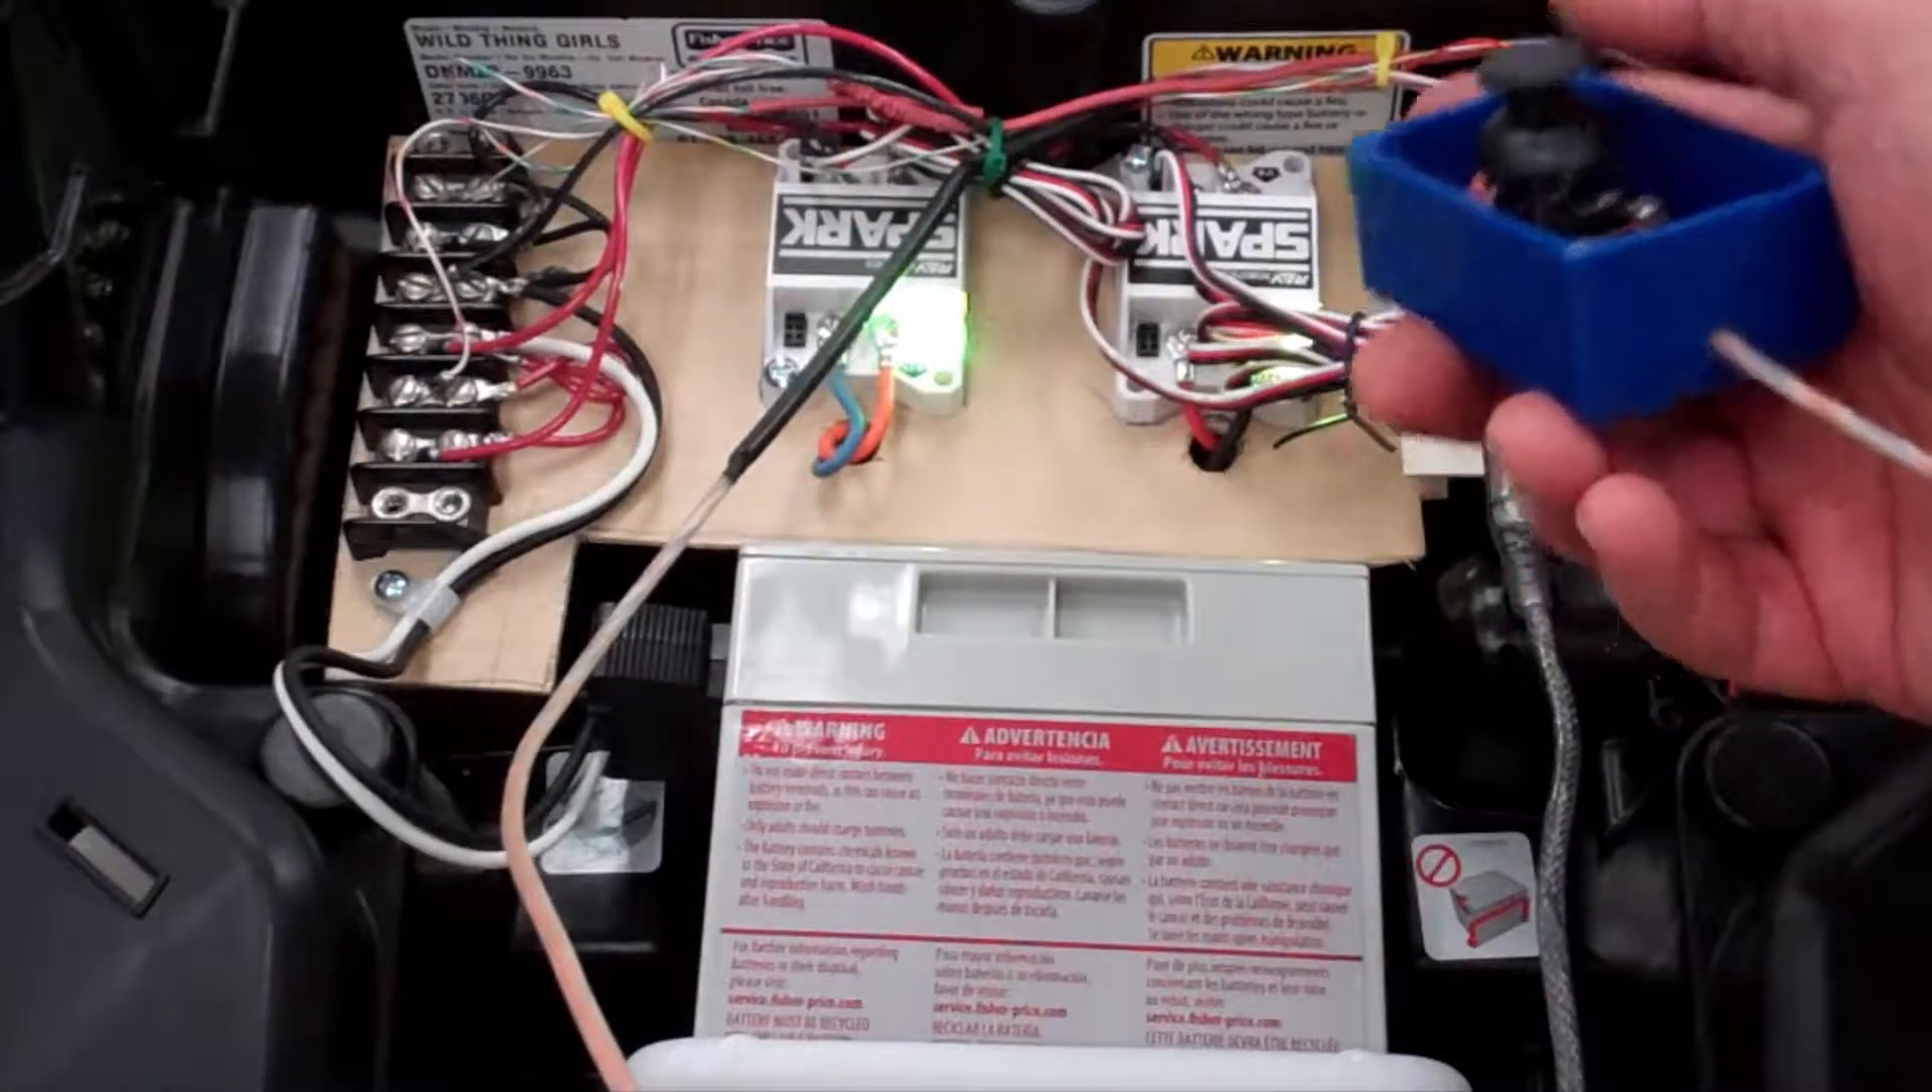Well, this is my finished board in place here.